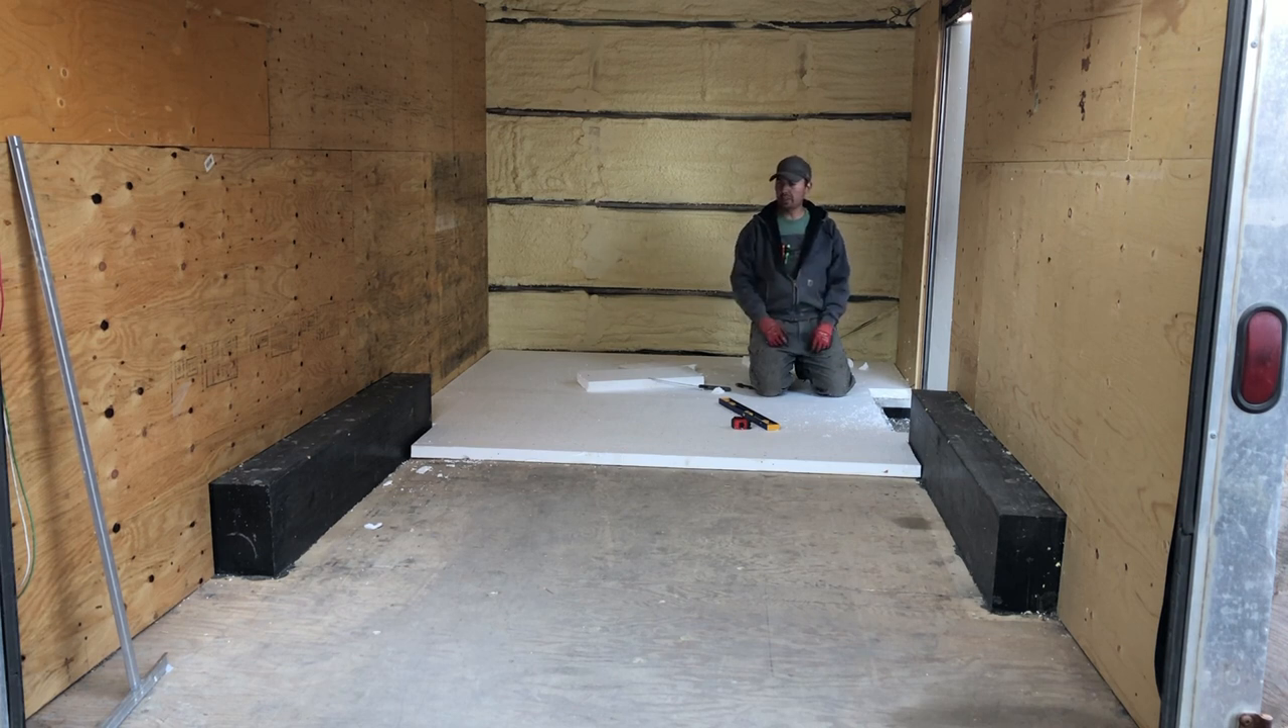So two more sheets I think and then this trailer will be insulated so we can get on with the plywood and then I'll insulate.